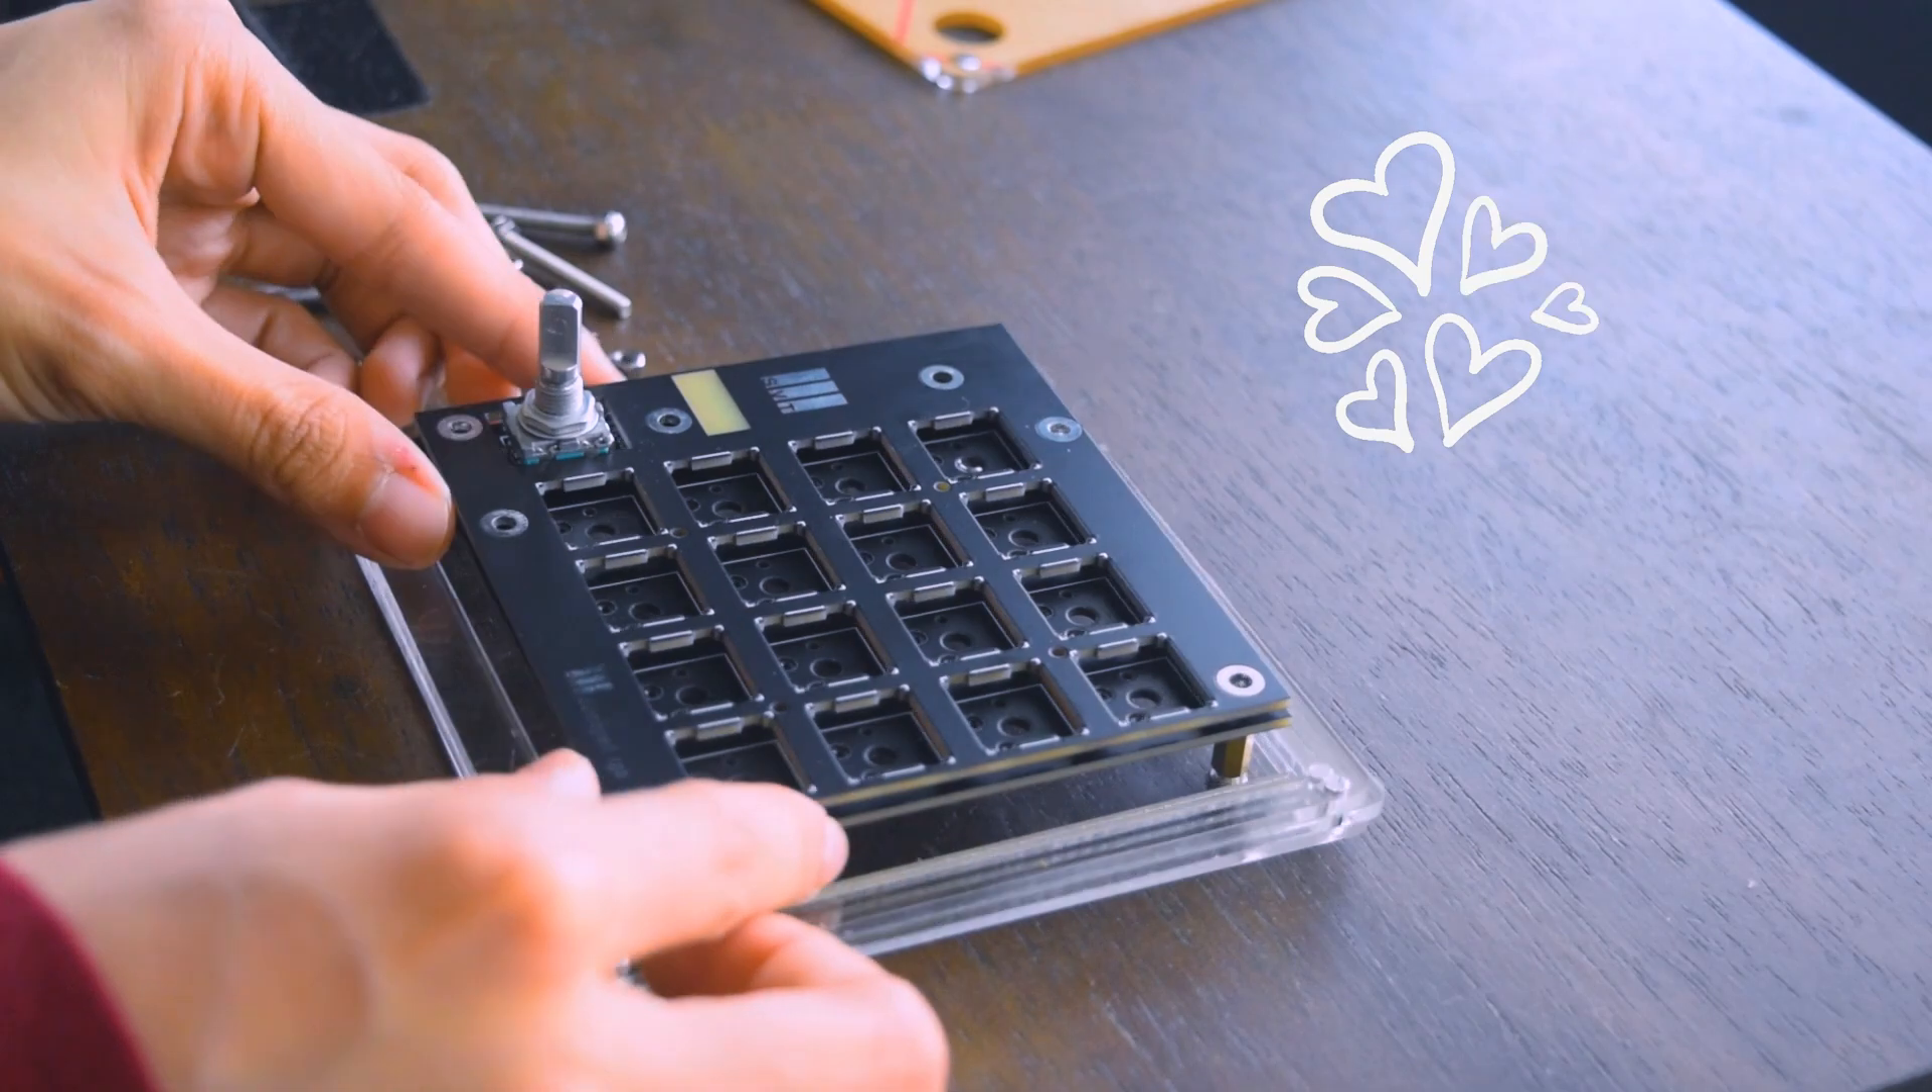I have already mounted the pcb.